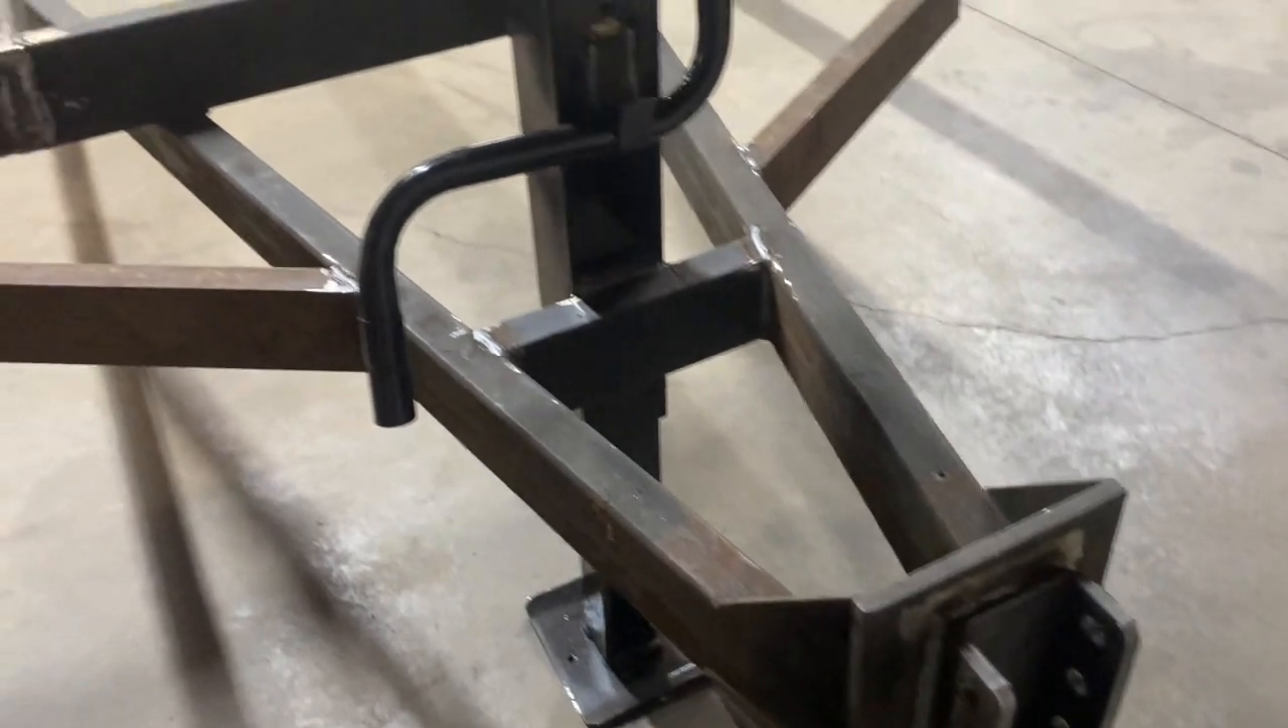I got my jack on there. All welded on.